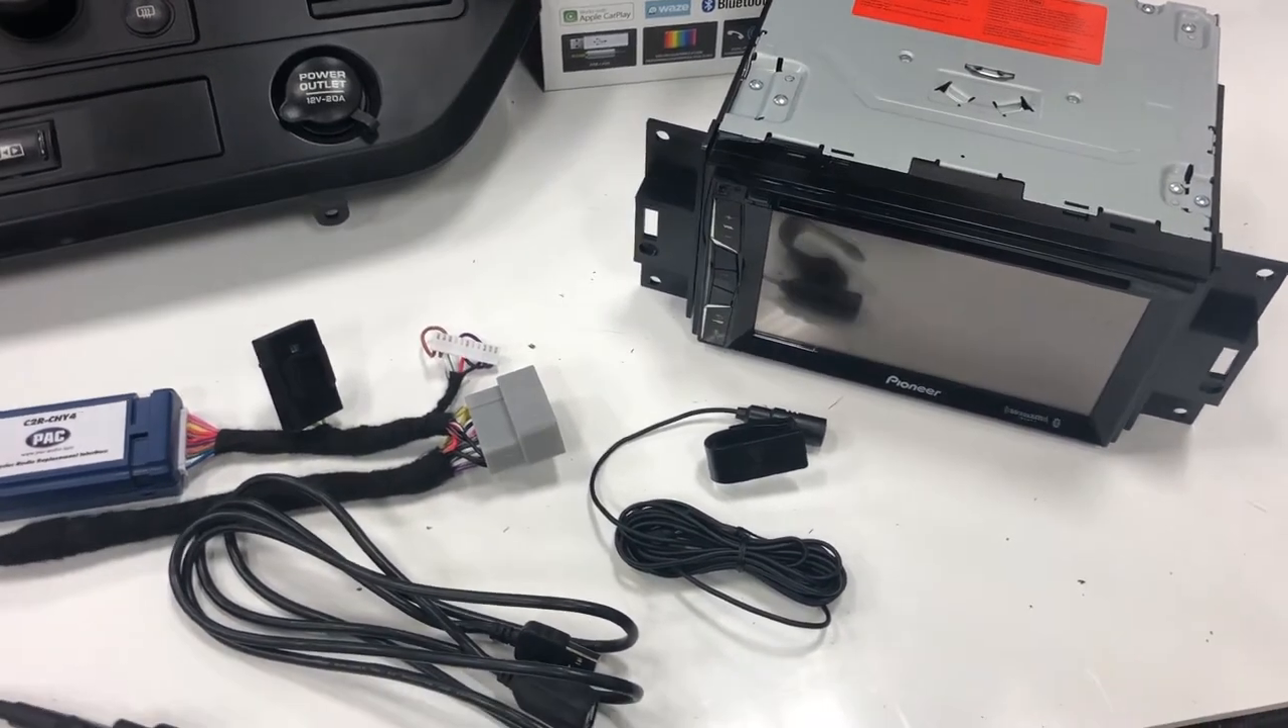Dash kit has been or the mounting brackets have been mounted to the head unit and we're ready to assemble this into the truck.